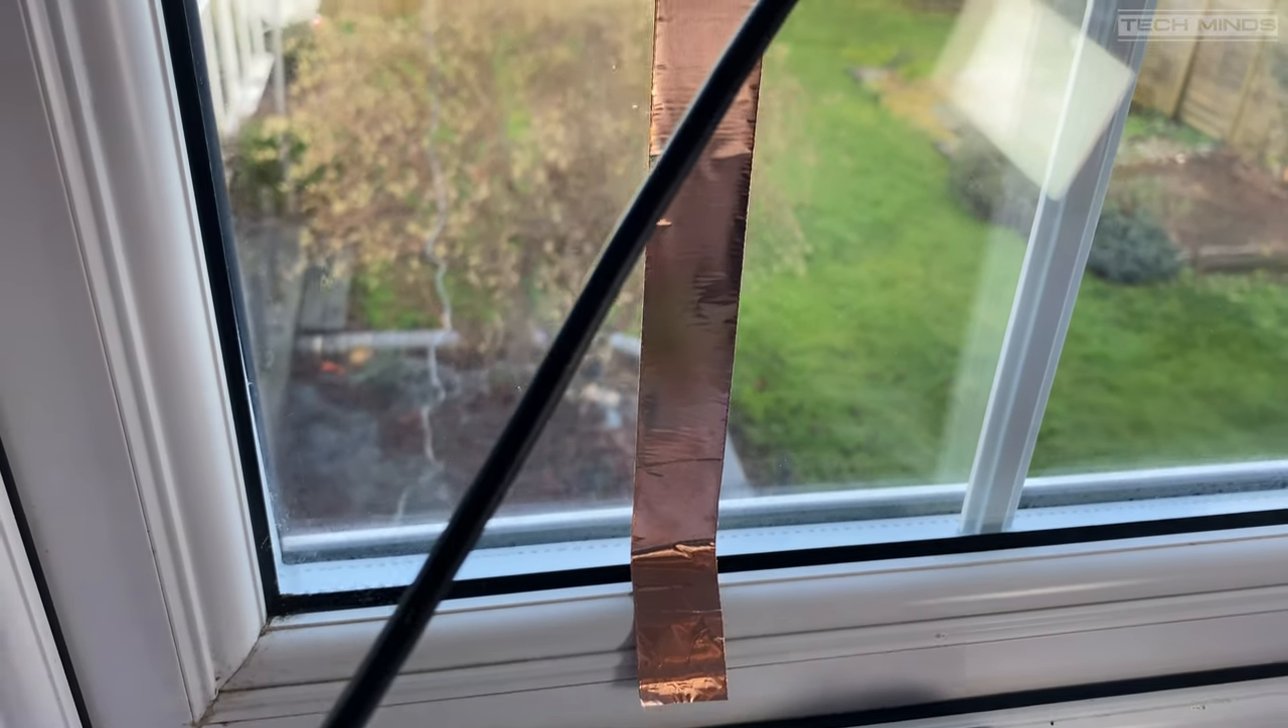When placing the antenna on the window in the same place as the UHF version was installed it was apparent that it was too long for my window so the bottom element kind of goes off the frame.